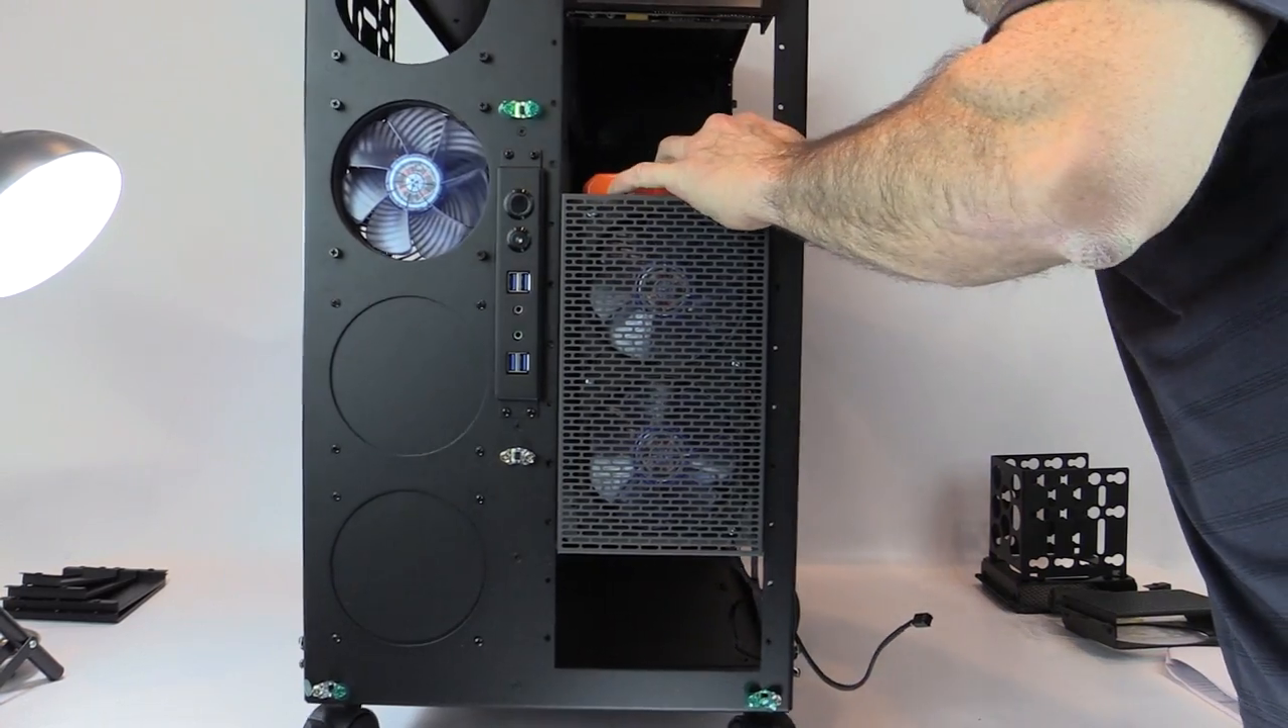So um here you see i have um this uh flex bay mounted in here.